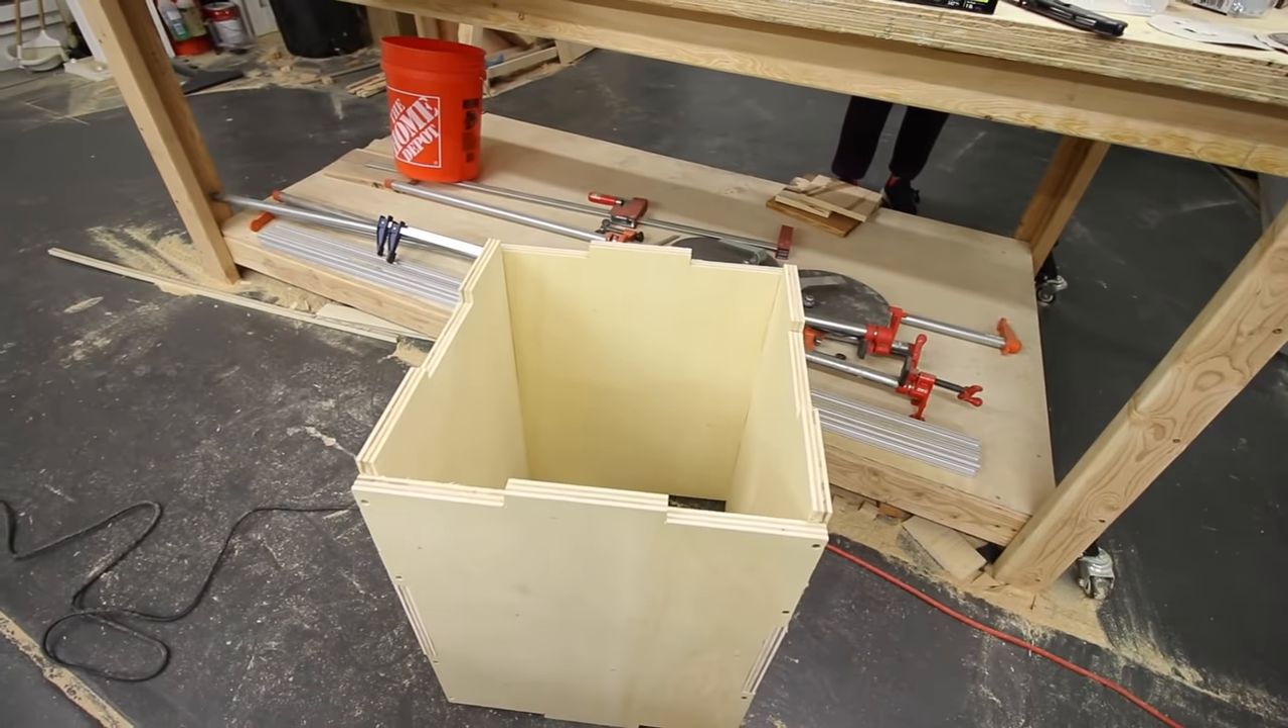So this is the the frame all assembled up.